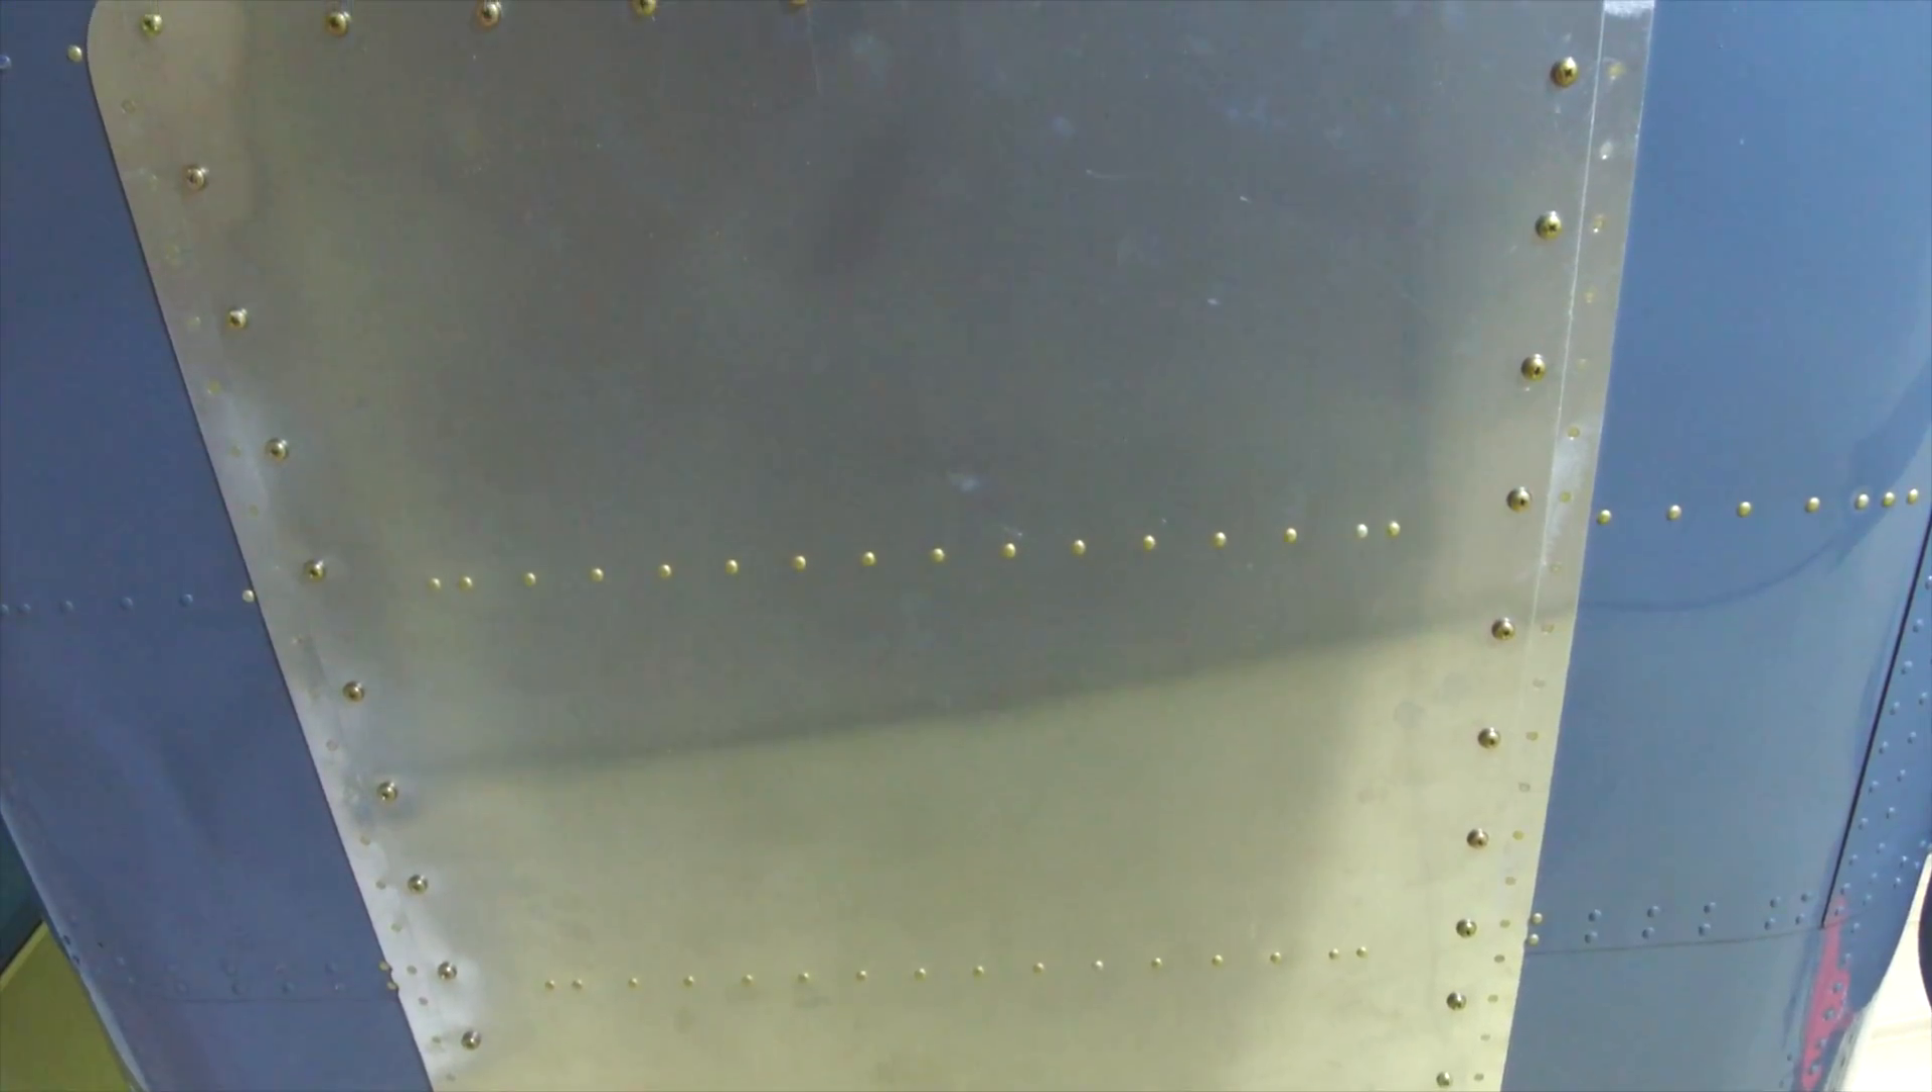We install all of the fasteners around the perimeter and it appears like there's never been a bay here.